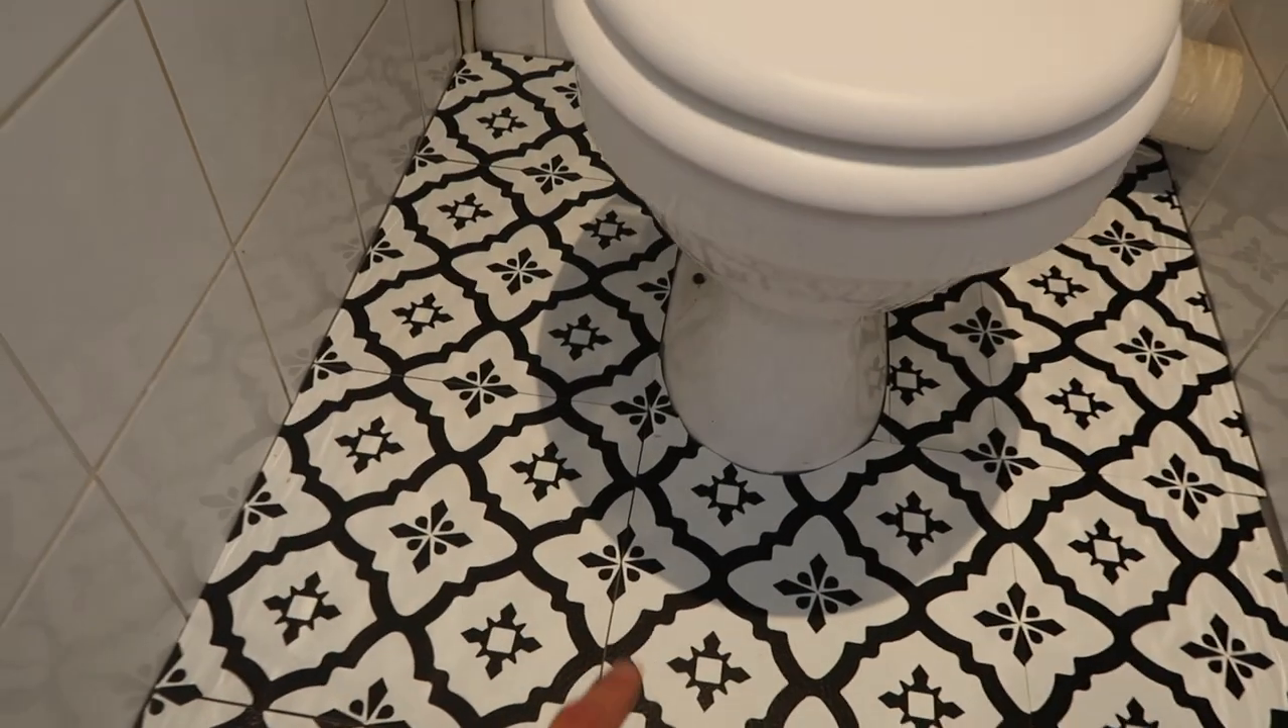Tiles are officially done.